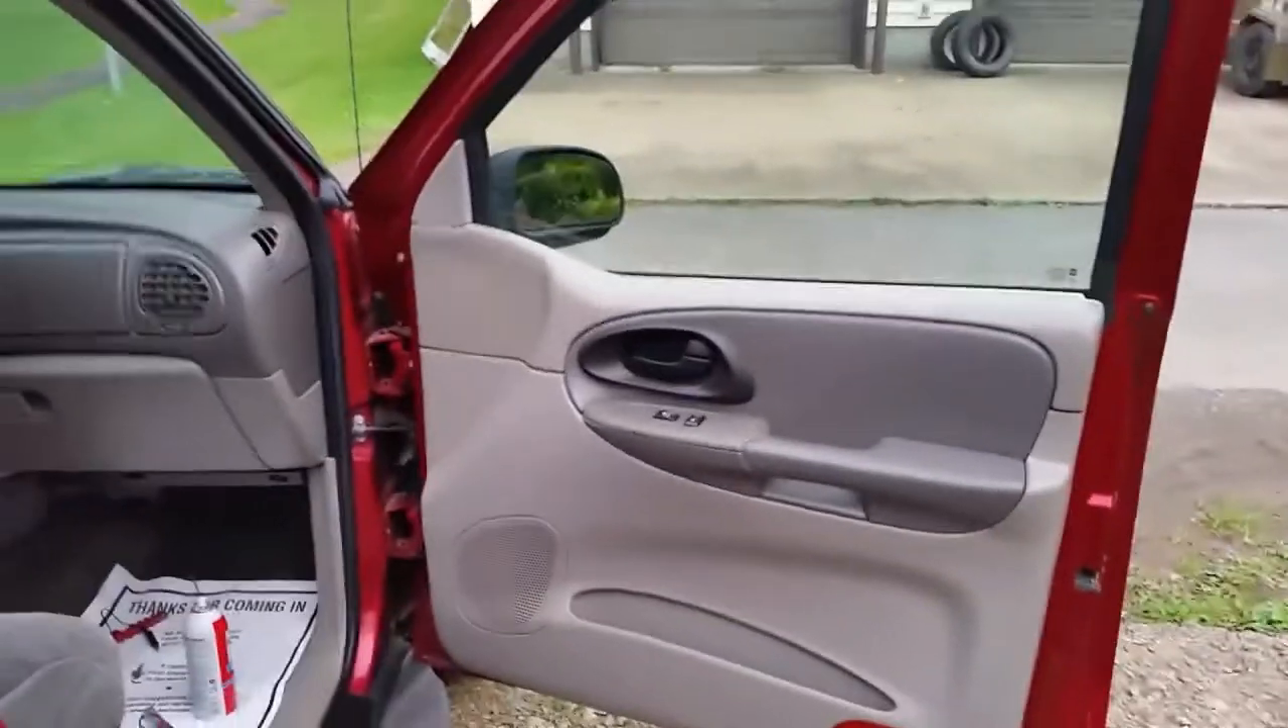So there we go we got the panel back on.